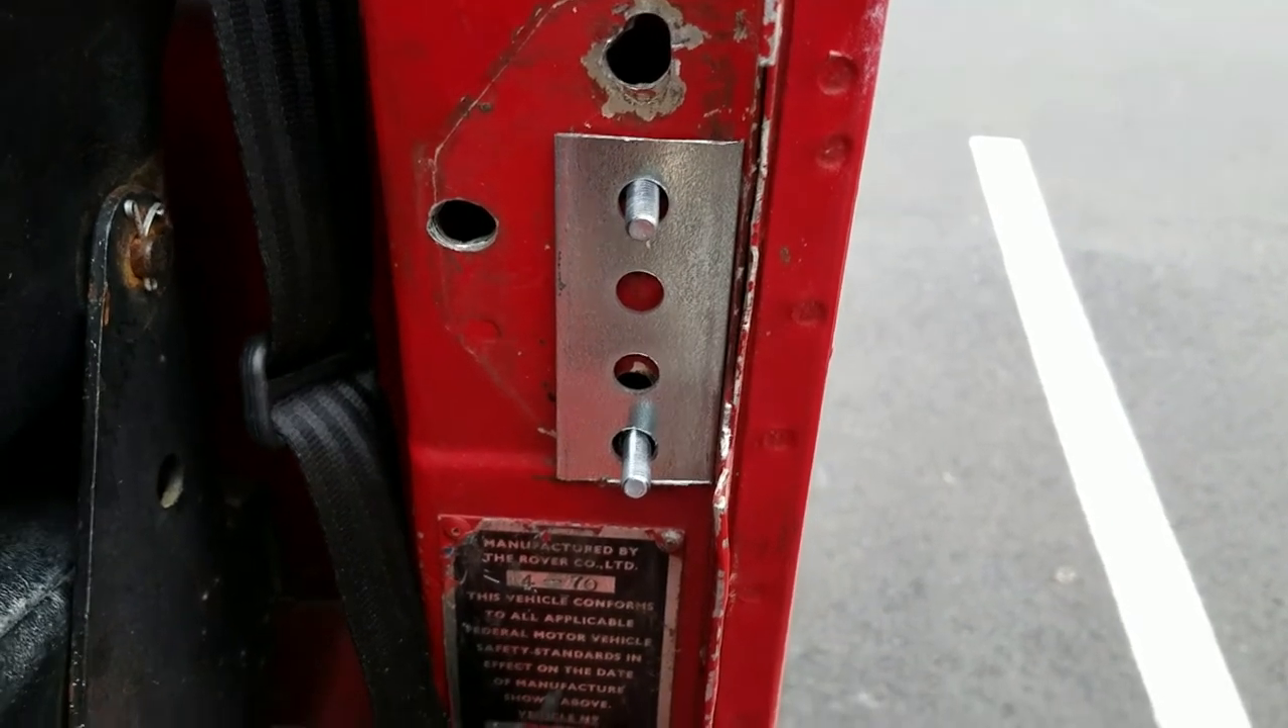And here you can see the shim really fits perfectly.